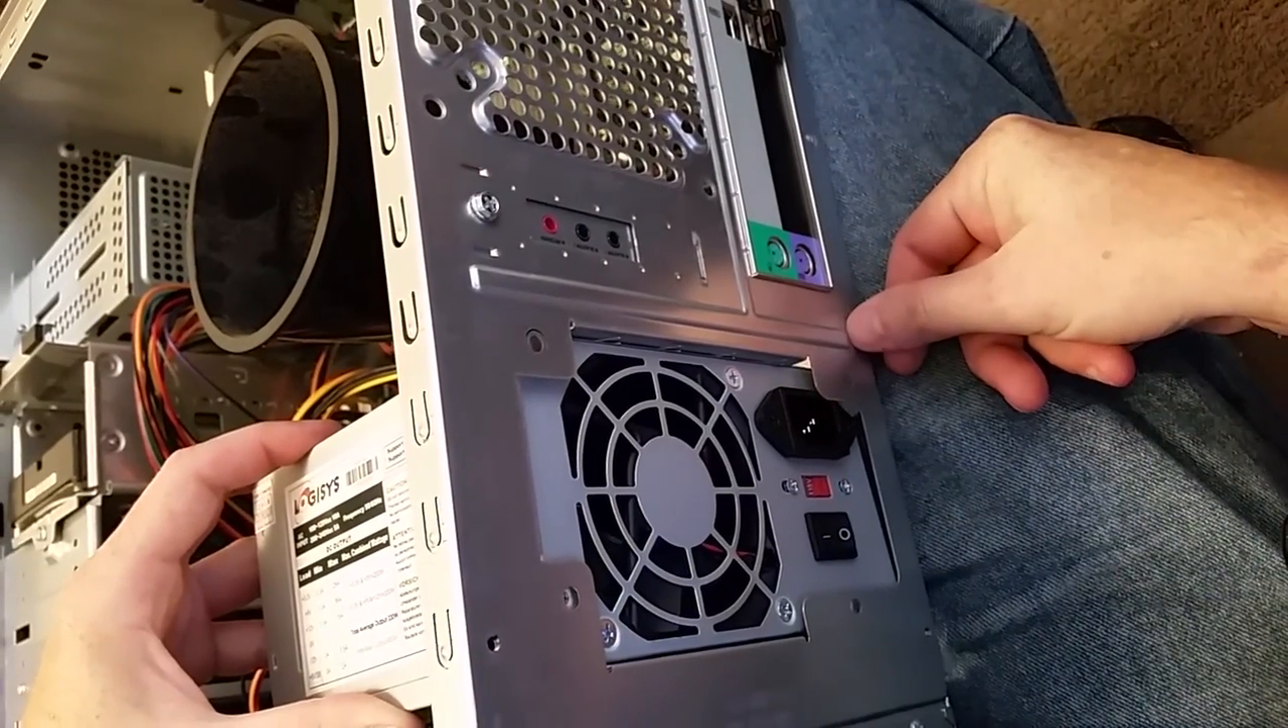But, this case has a little bit of an unusual protrusion there that's going to be slightly covering up the power connection on the power supply.